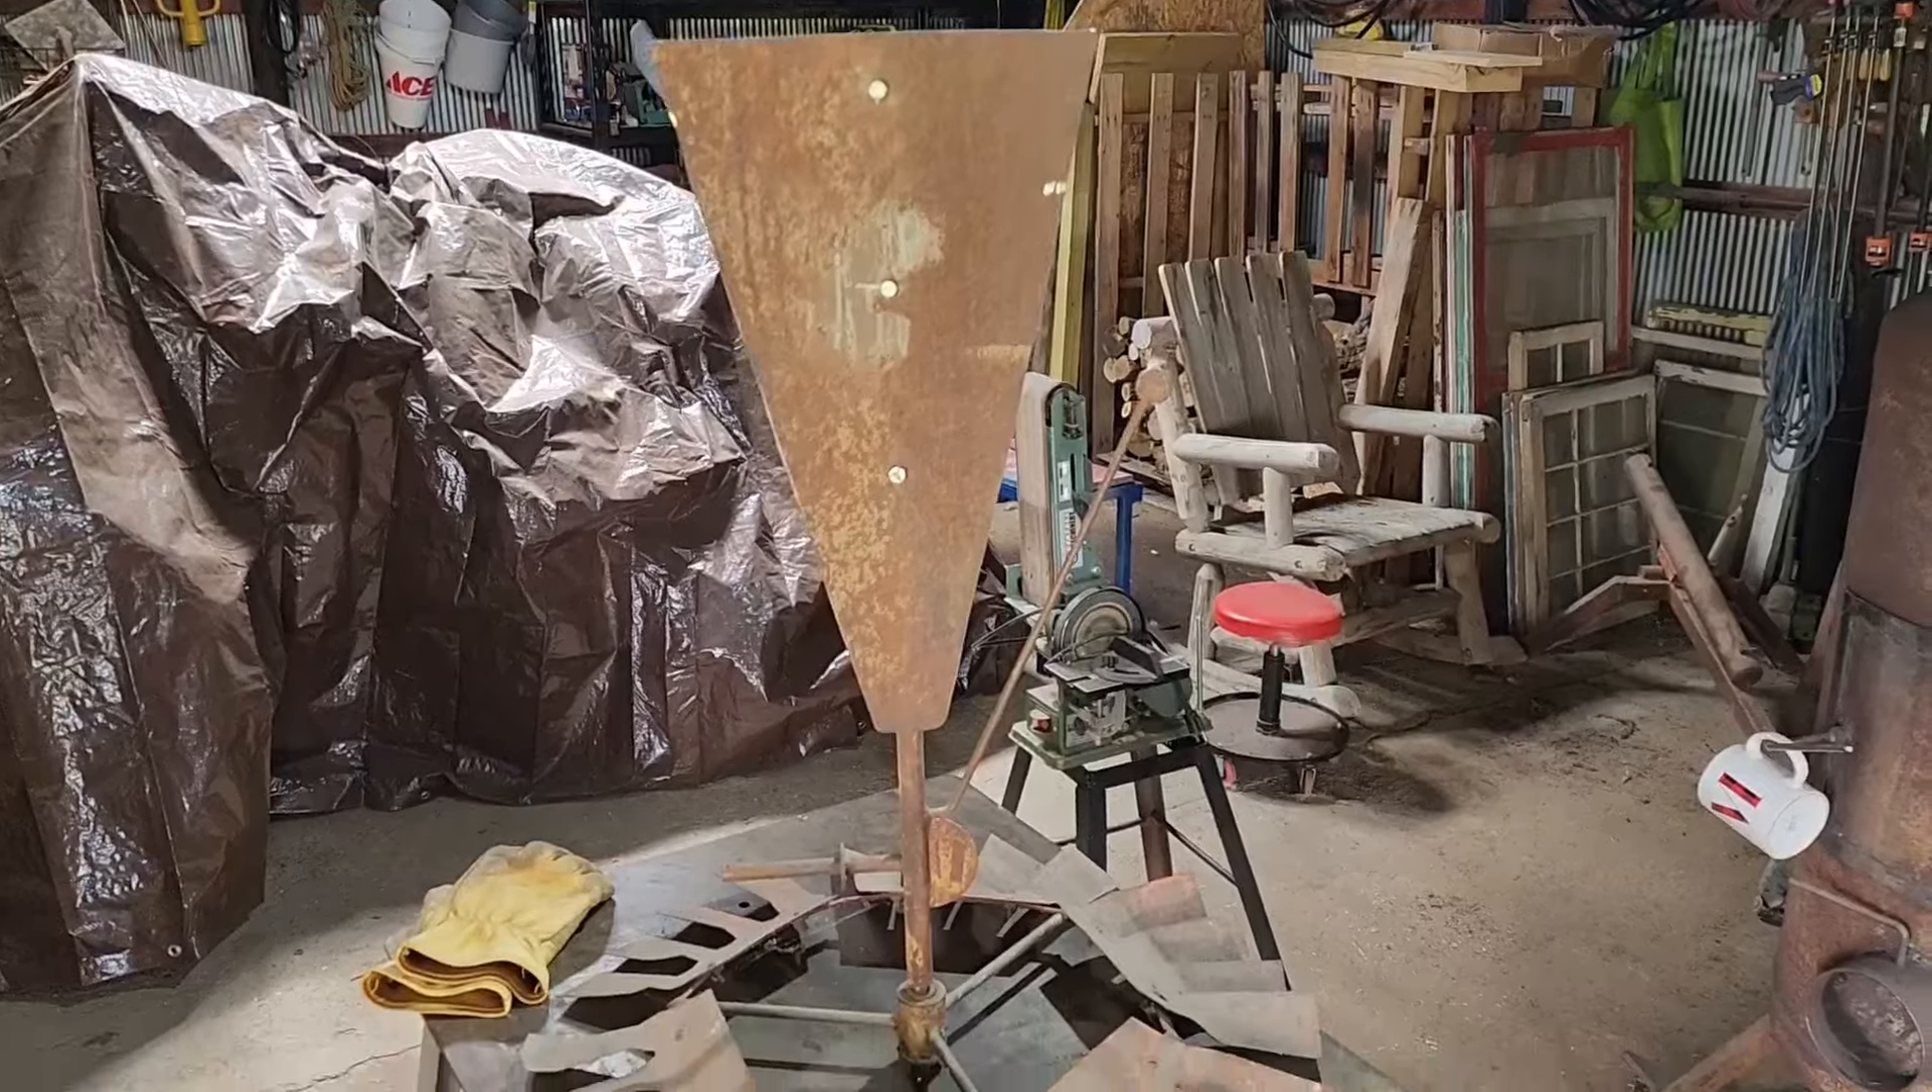Okay we have our tail fin mounted.